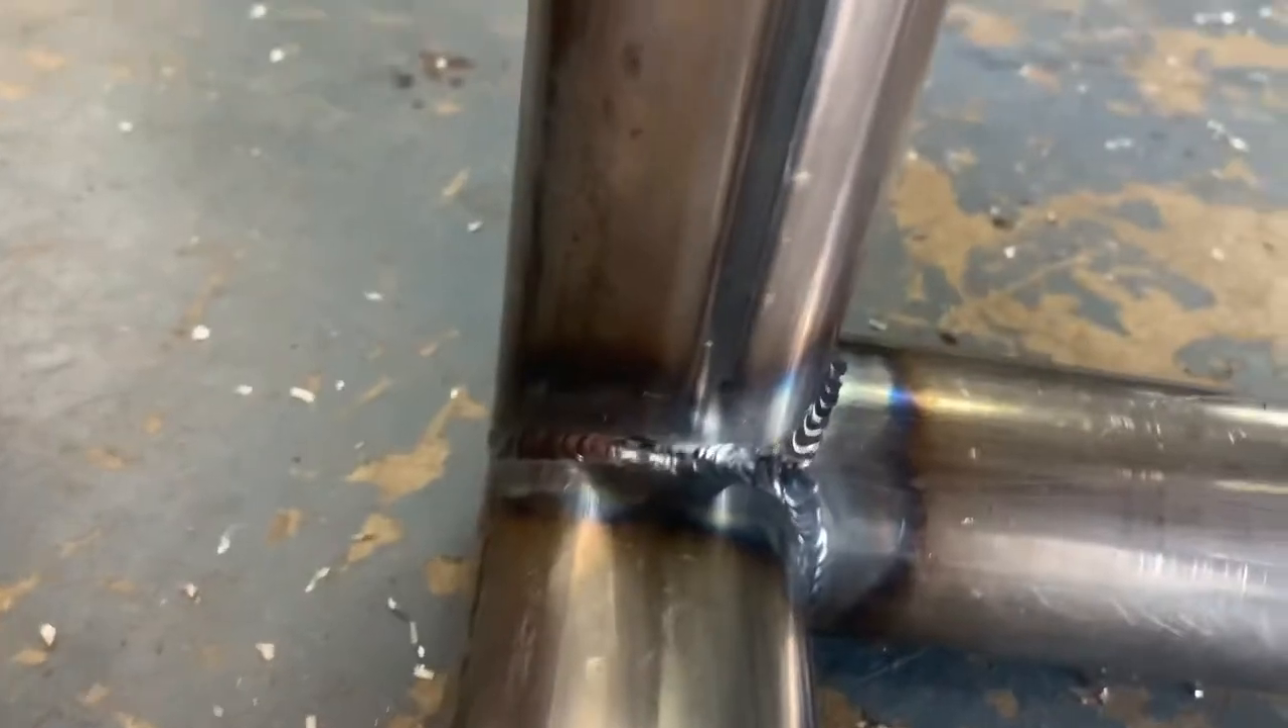Finished the welds and it came out okay.